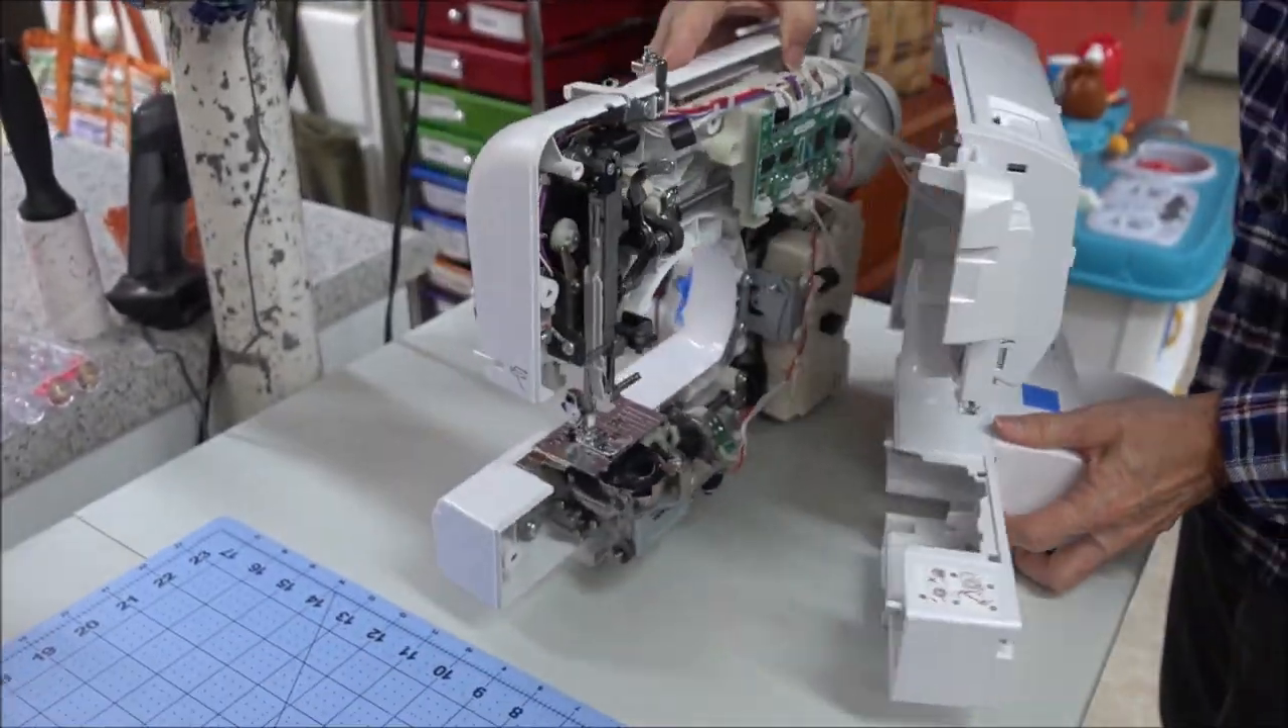Okay so we split the case and there's this bundle of wires that loops around behind this clip.